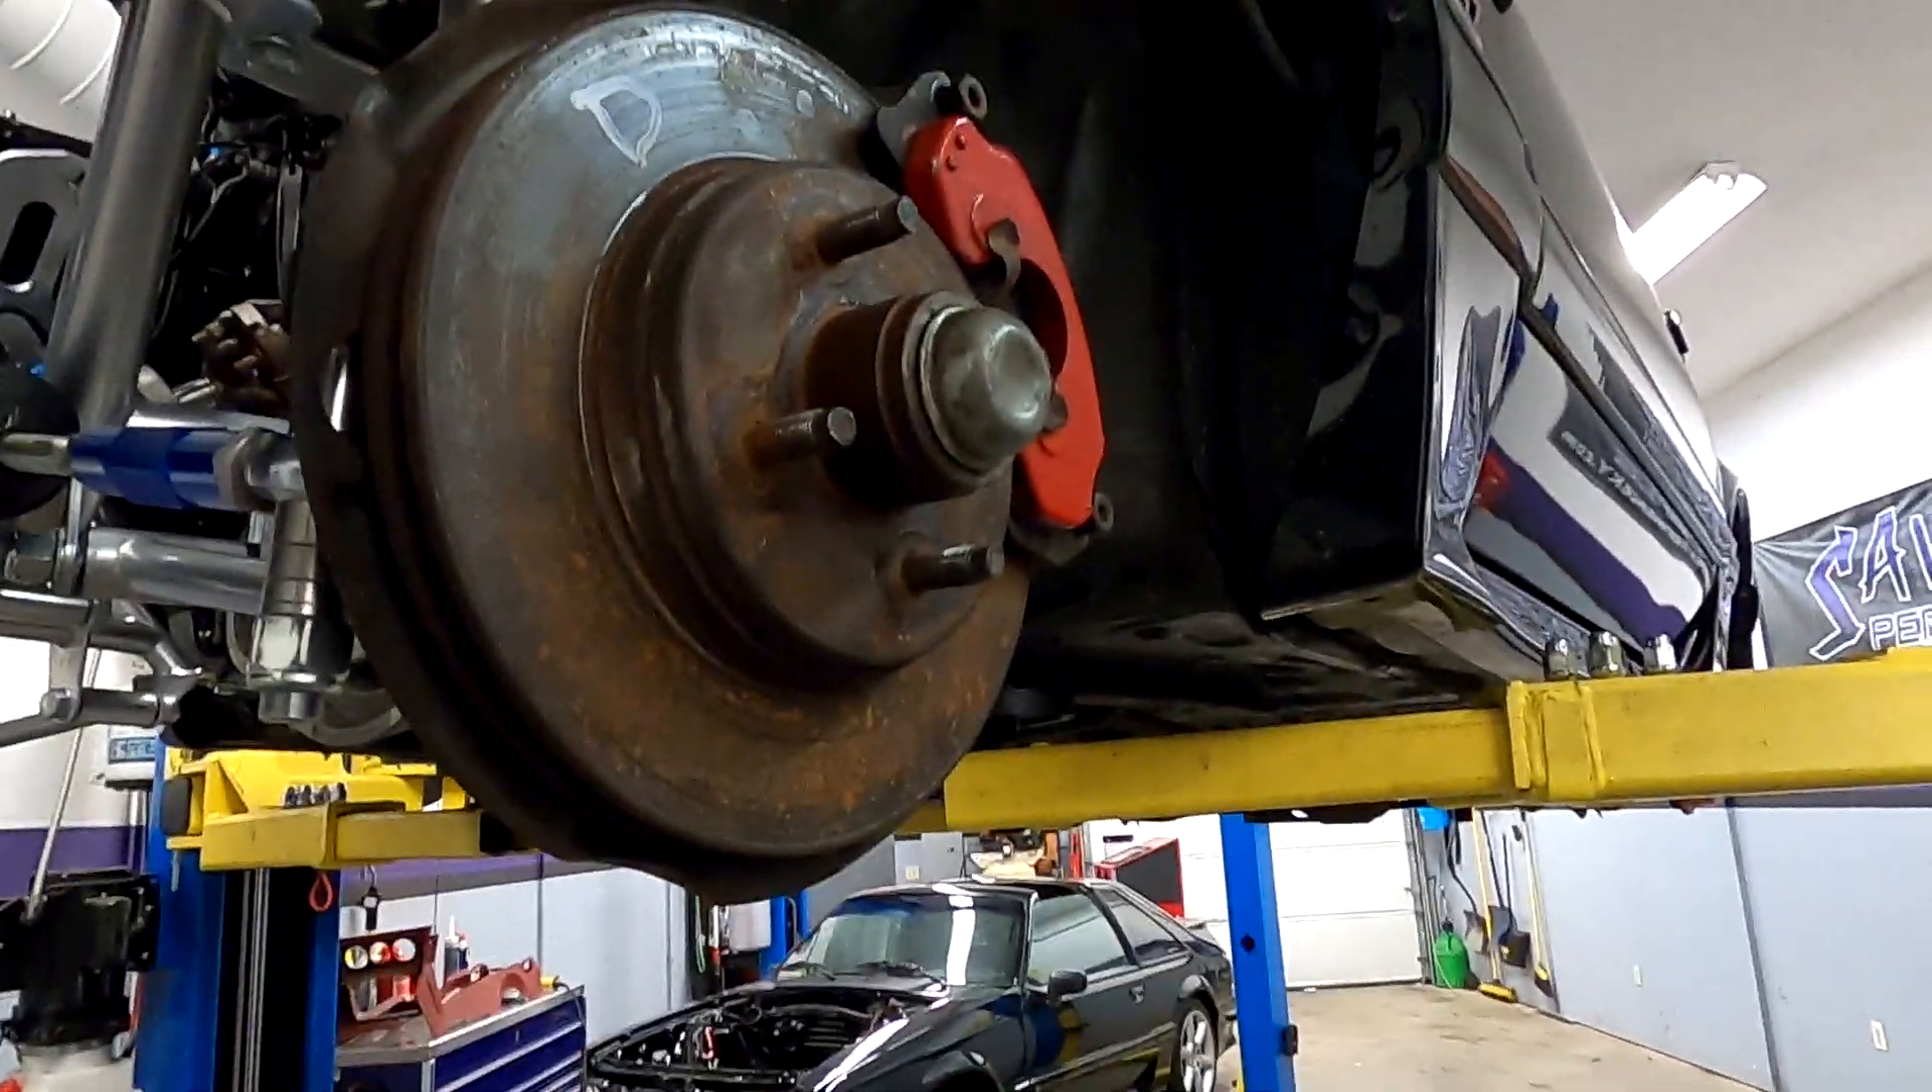I went ahead and just put the factory brakes back on.